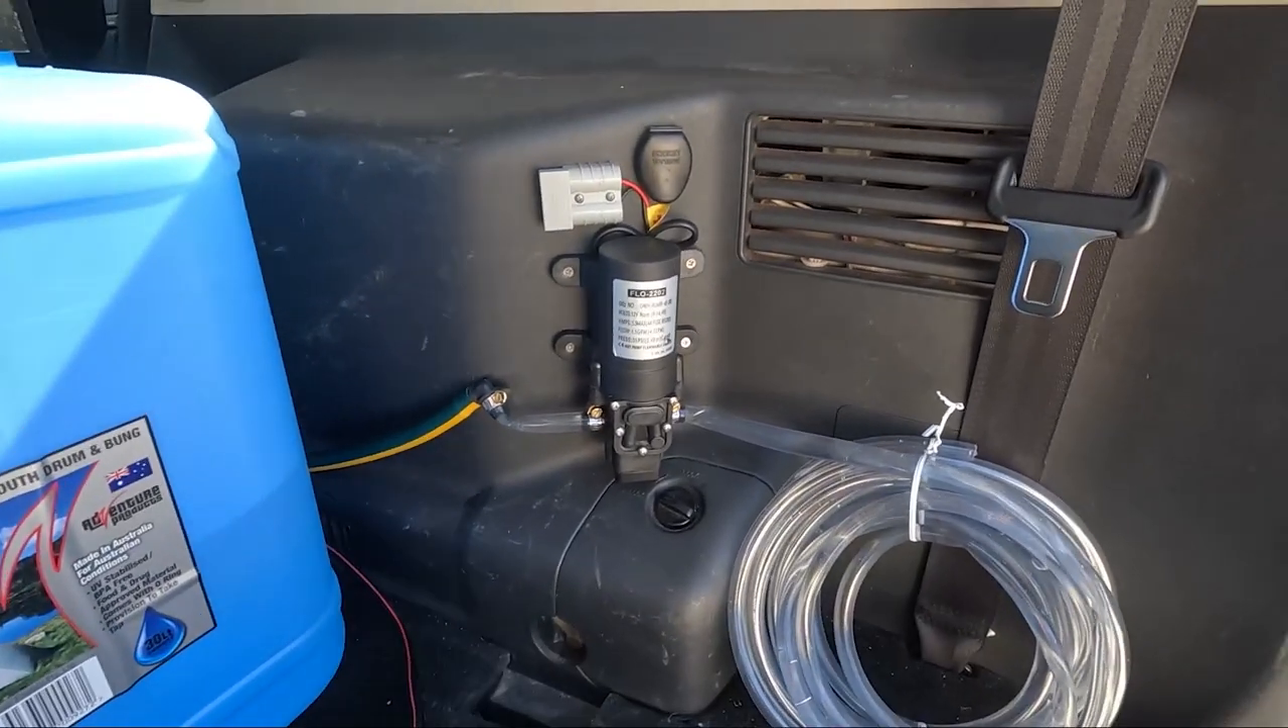So, this is where I've fitted the water pump, obviously just for these four screws here. That was the Anderson plug I've fitted there, so I'll connect that one up in a sec.